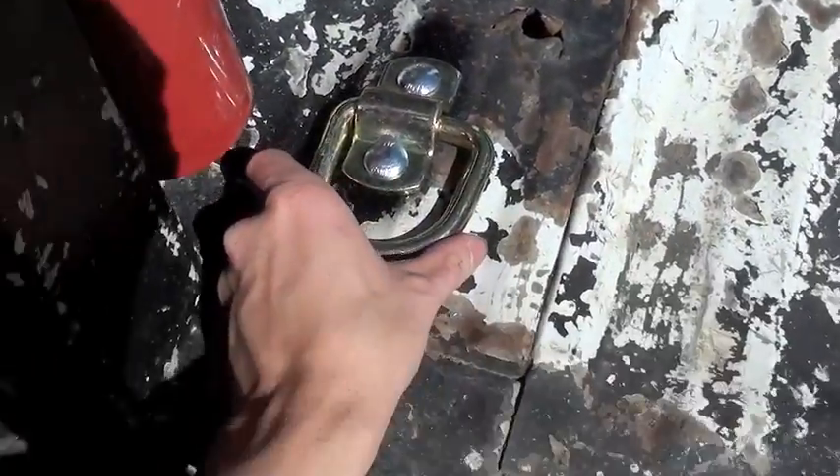Okay, so there's the D-ring we just finished putting in.